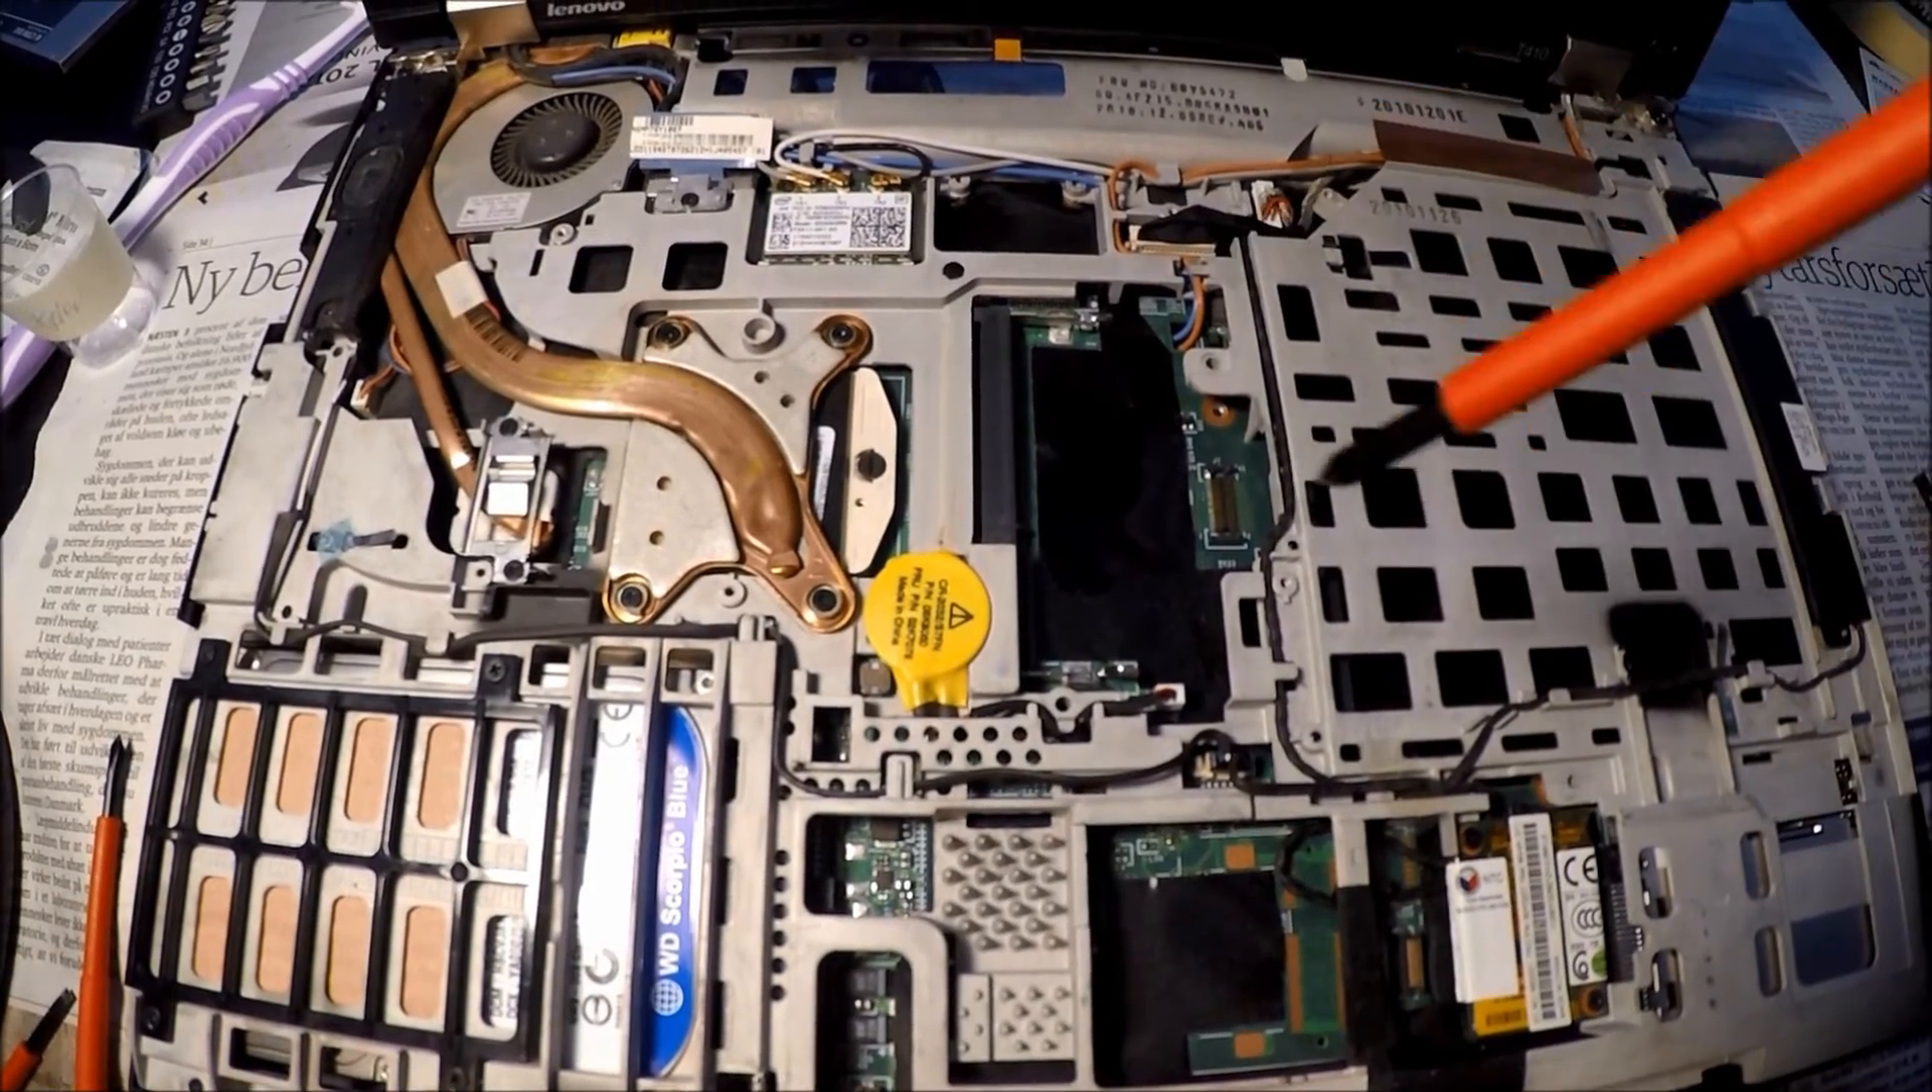Okay, so now we have the top part of the keyboard and all that off the computer.